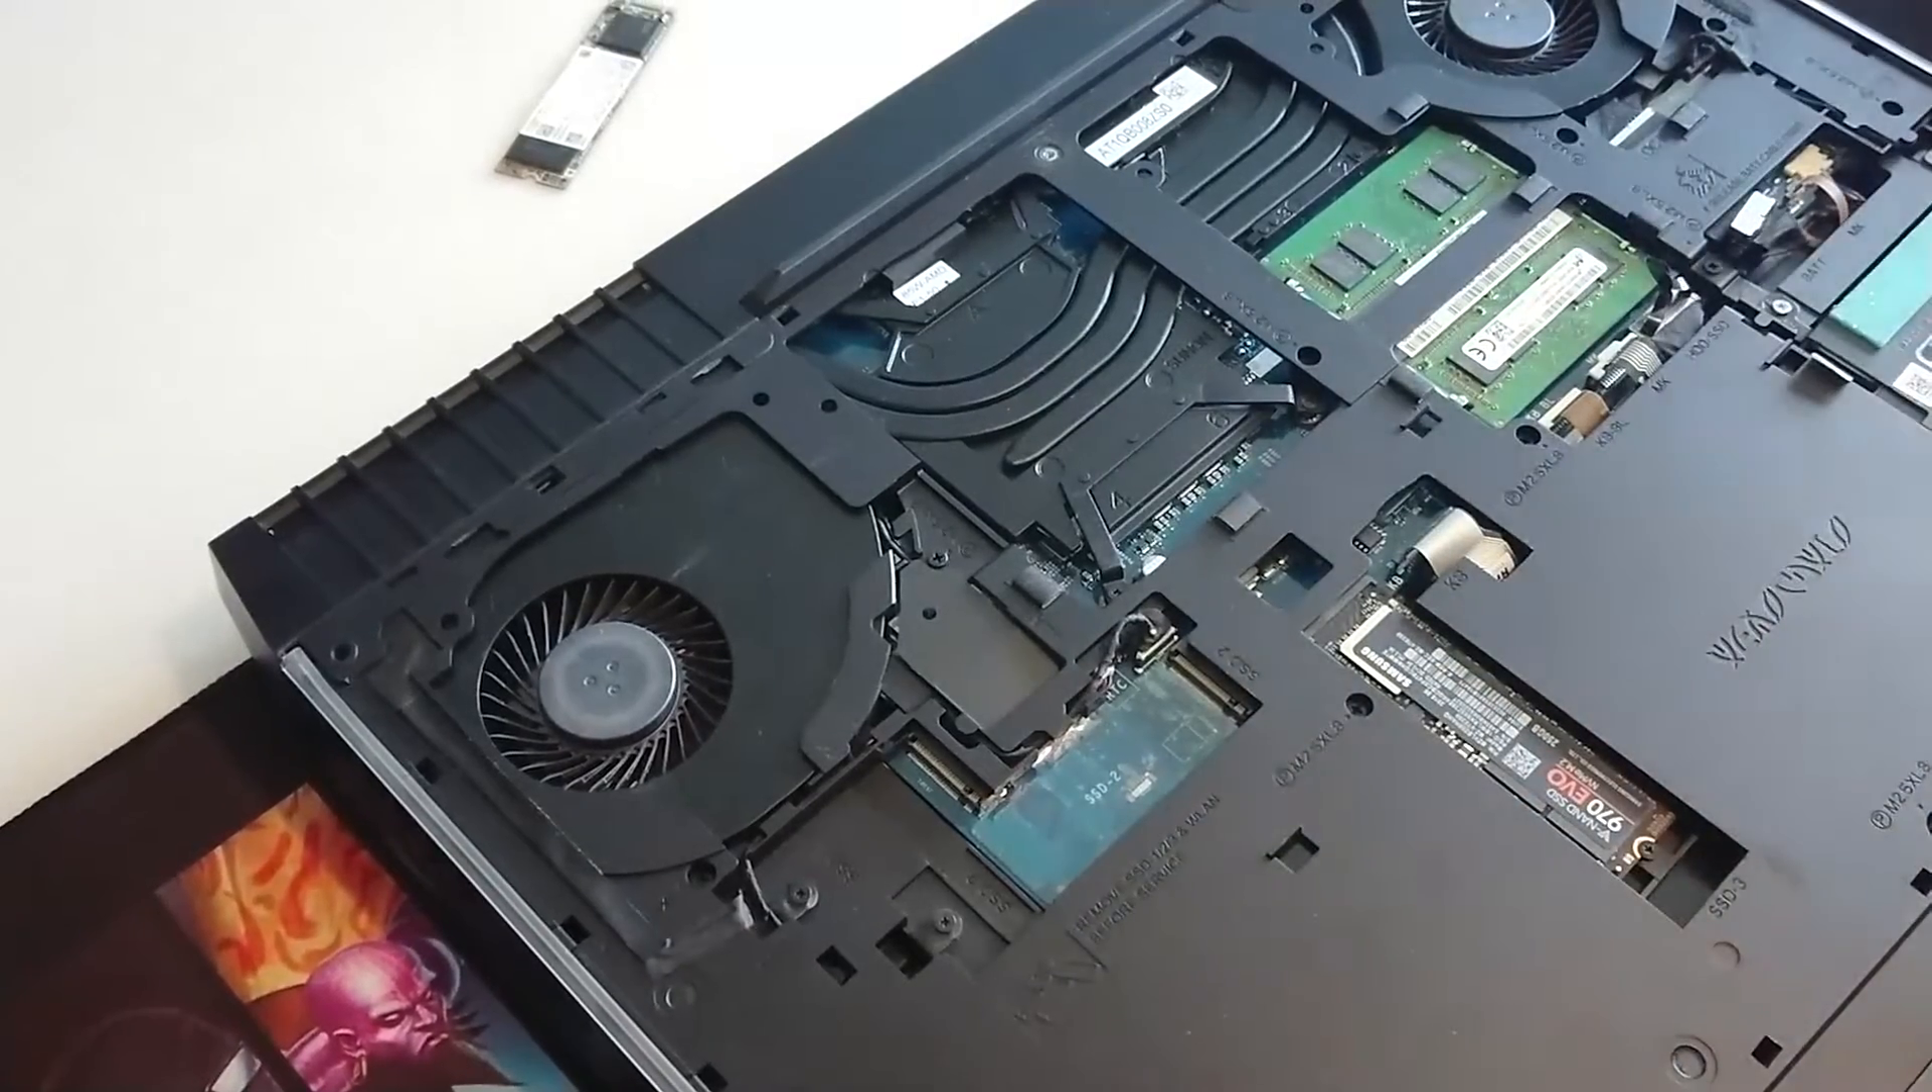So the new SSD is in.